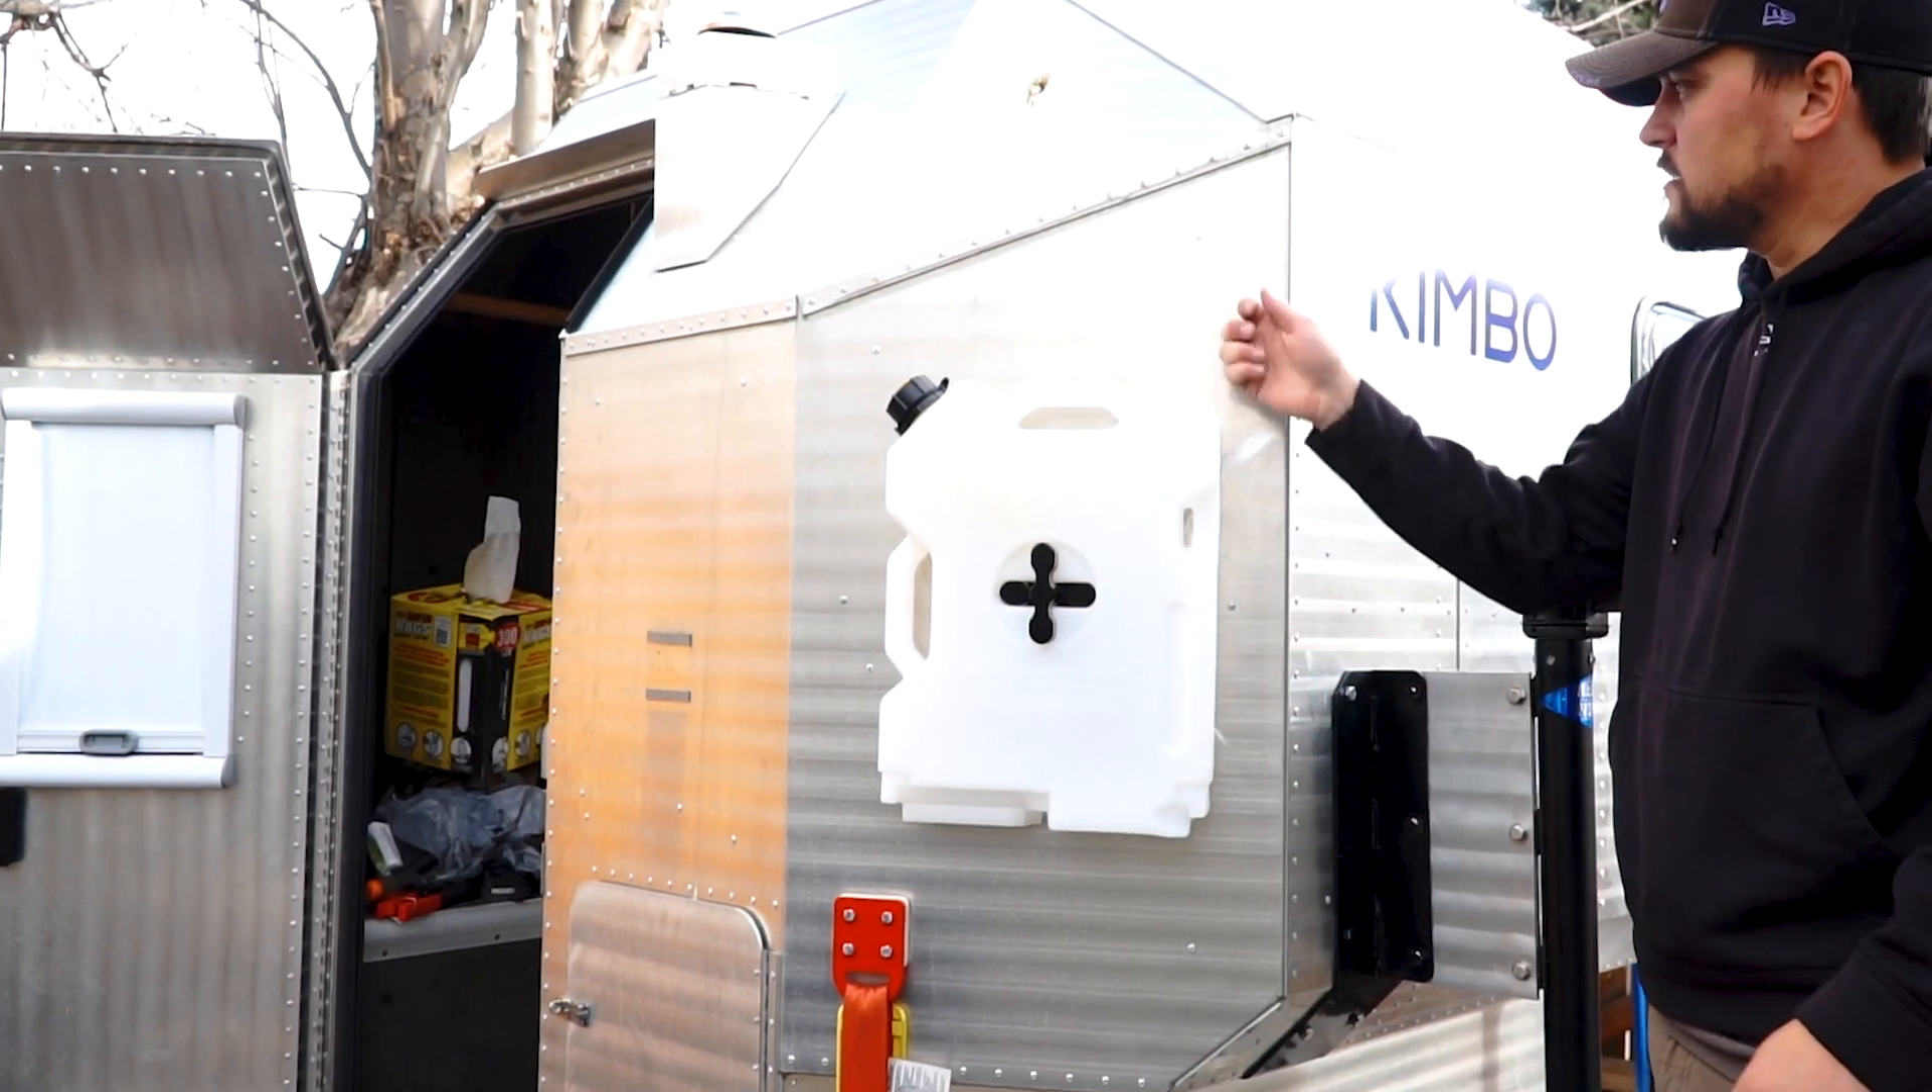We've got our bracket mounted up here here we go there's the kimbo with the rotopax mount.